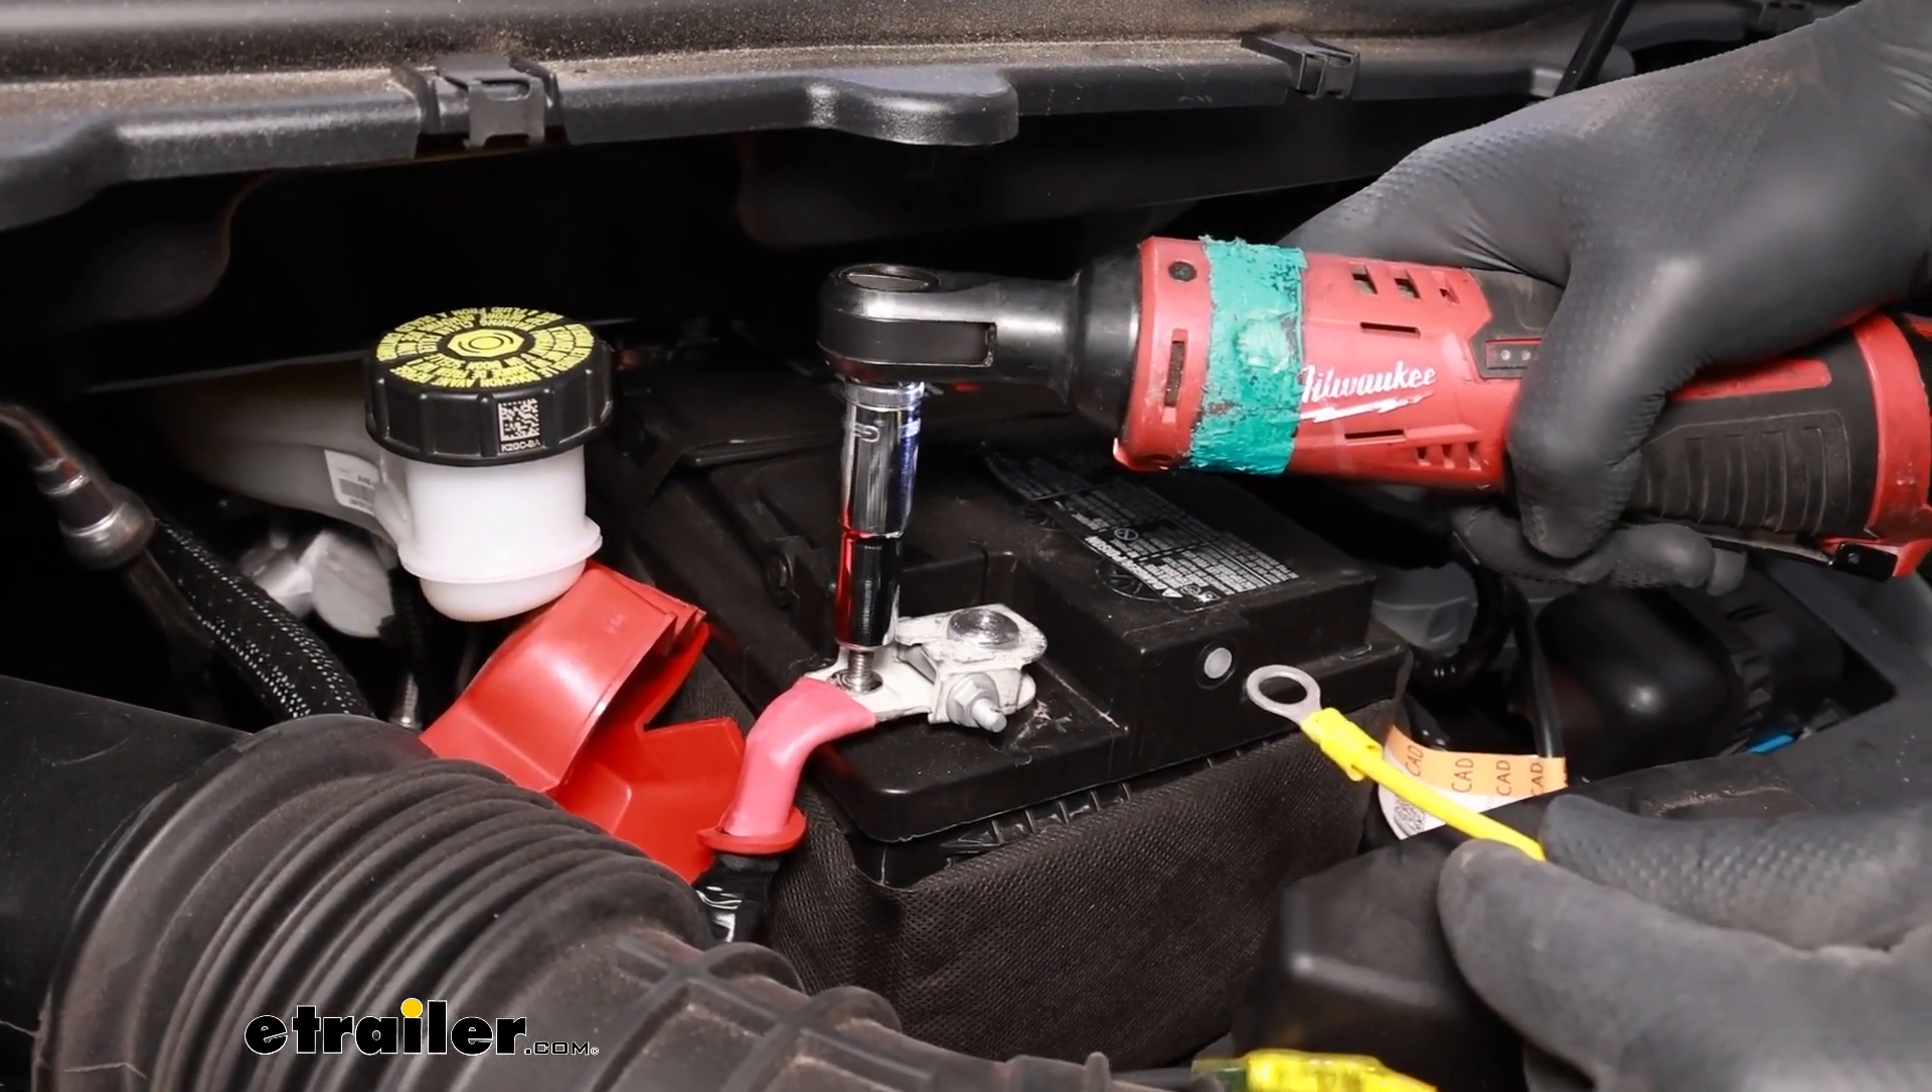Then we put our ring terminal on the other end. Now we just need to connect it up to our battery.